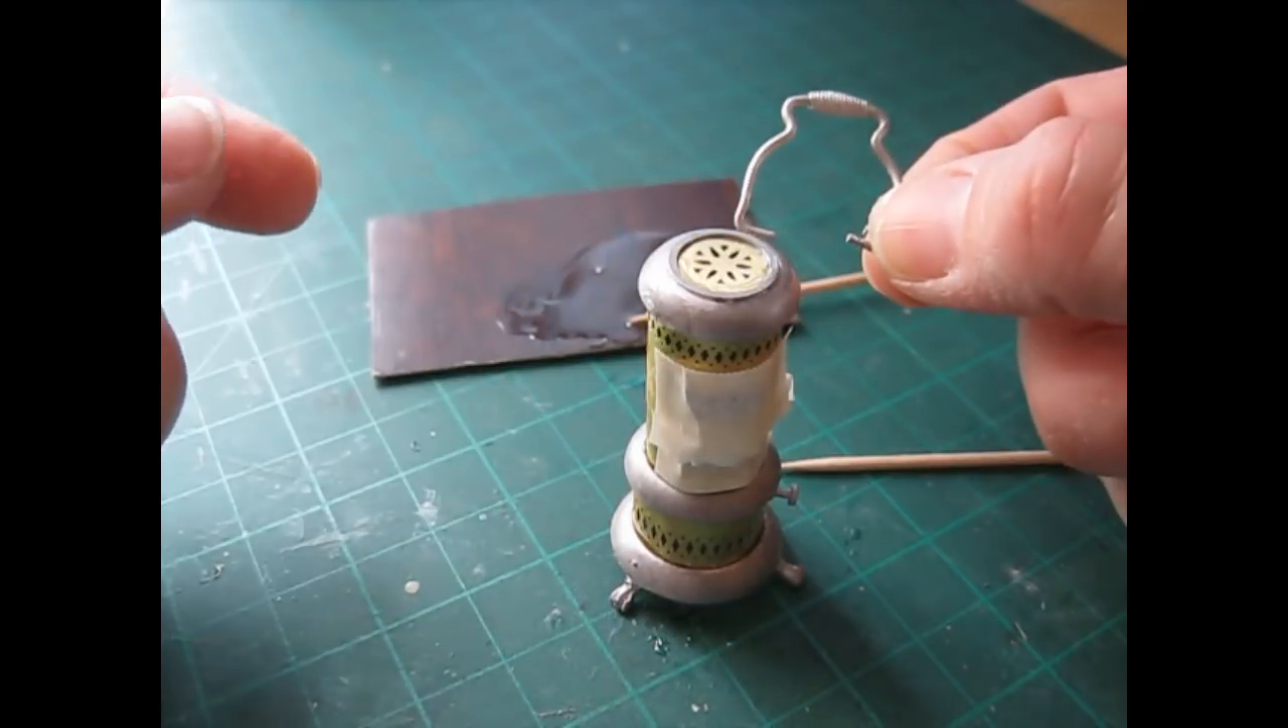So the only part that I haven't attached is the handle.